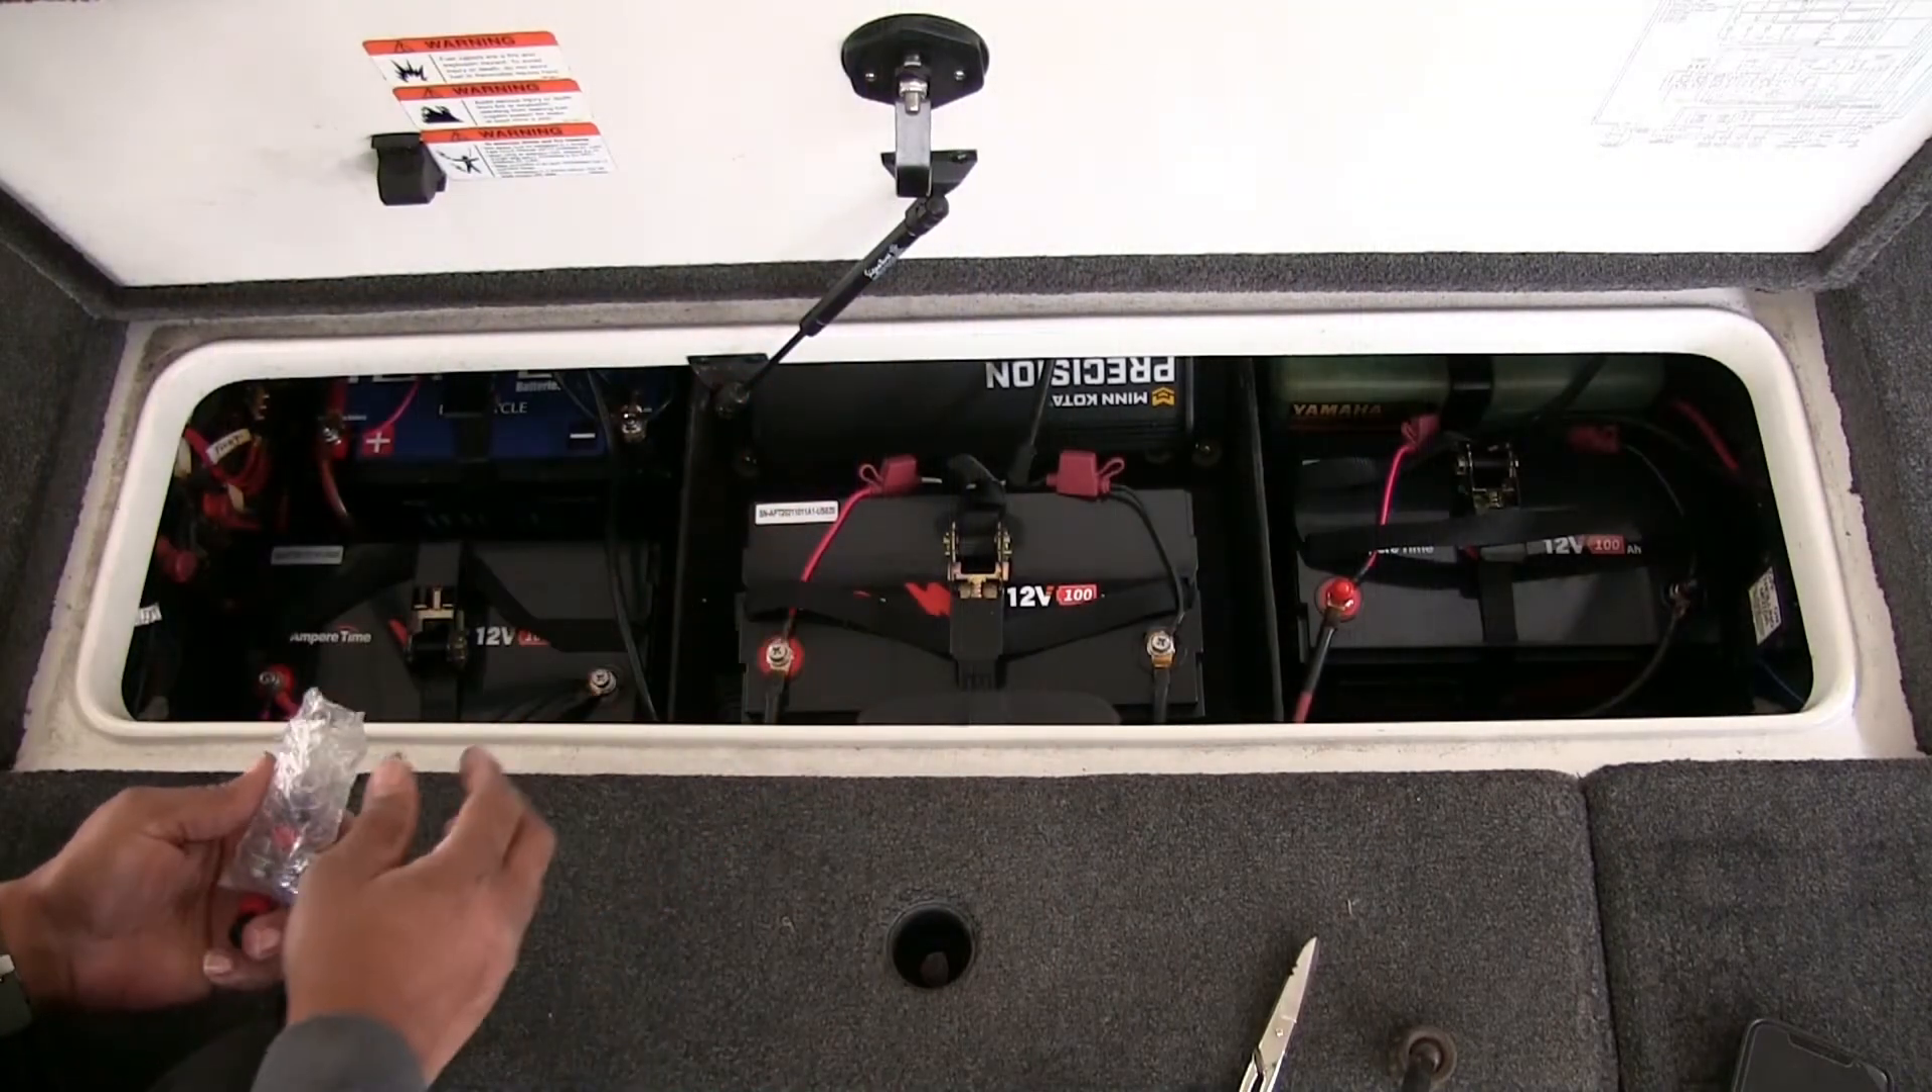I got all the batteries in.